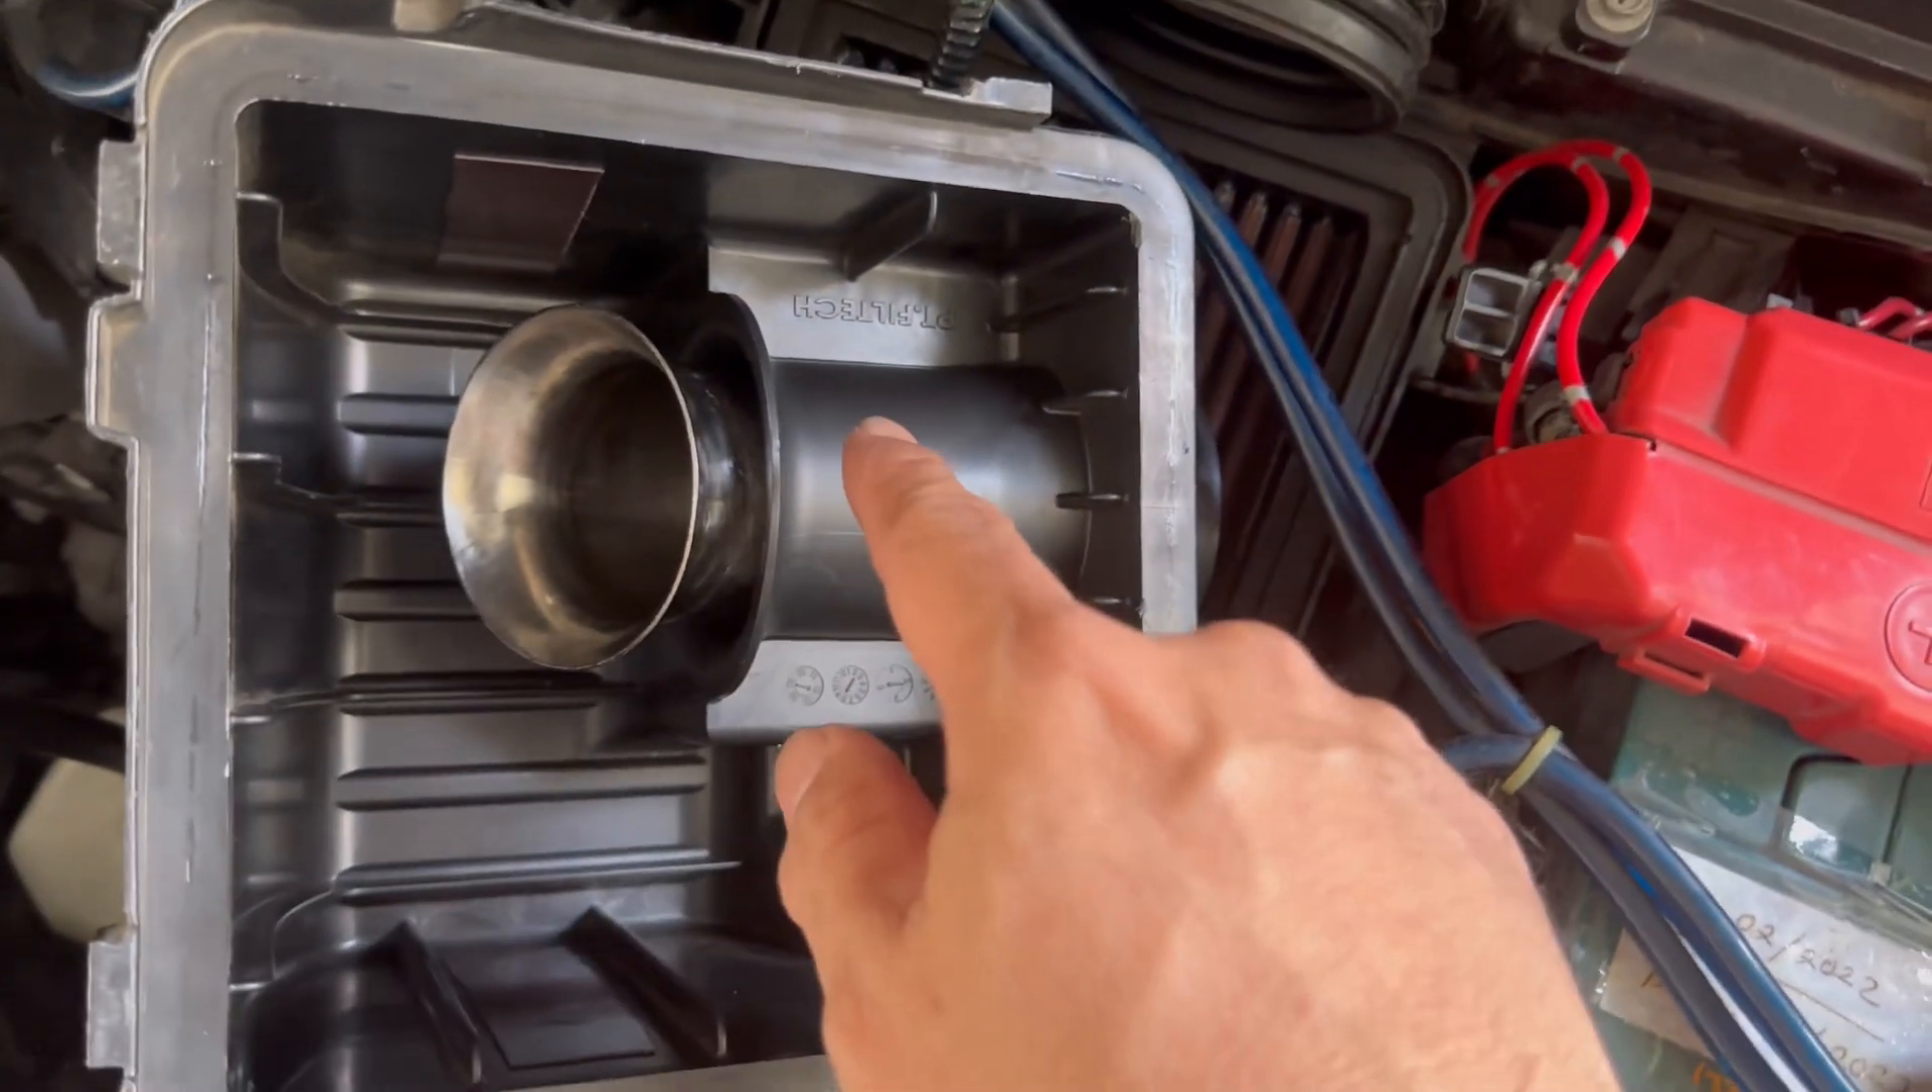Ini udah terpasang ya dan rapi corongnya ini.